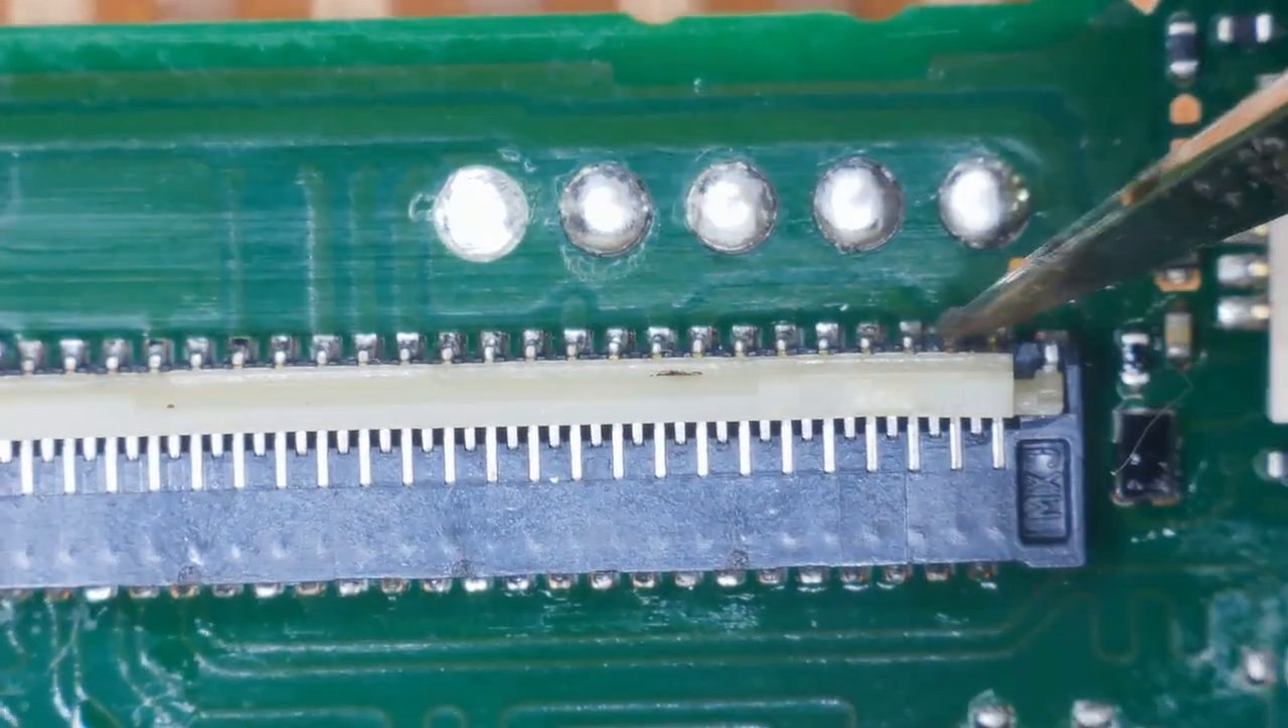The connector has been soldered on.